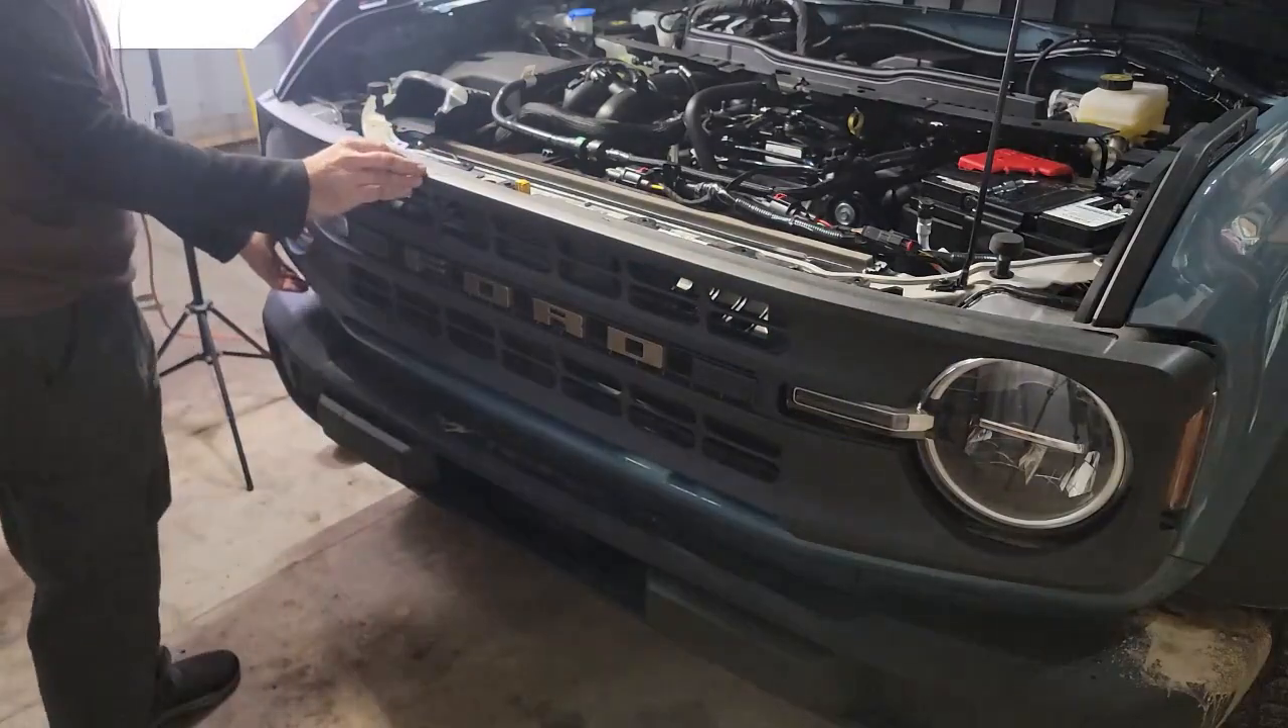Ok so we have our custom set of grill letters attached to our grill.